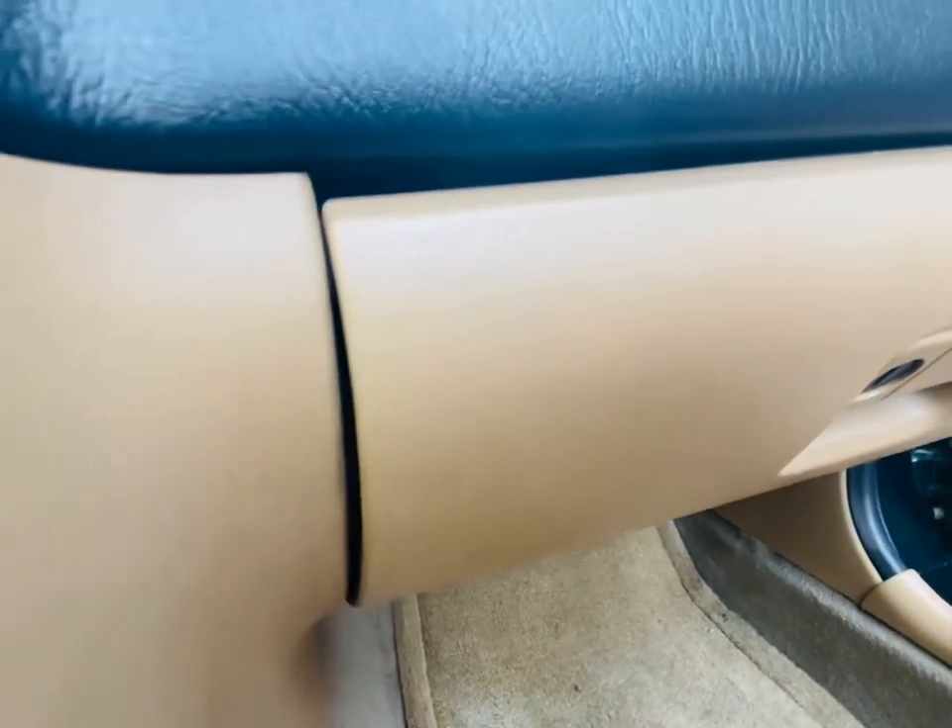The problem is simply that when closed, the left side of the glove box droops, leaving an unsightly gap.